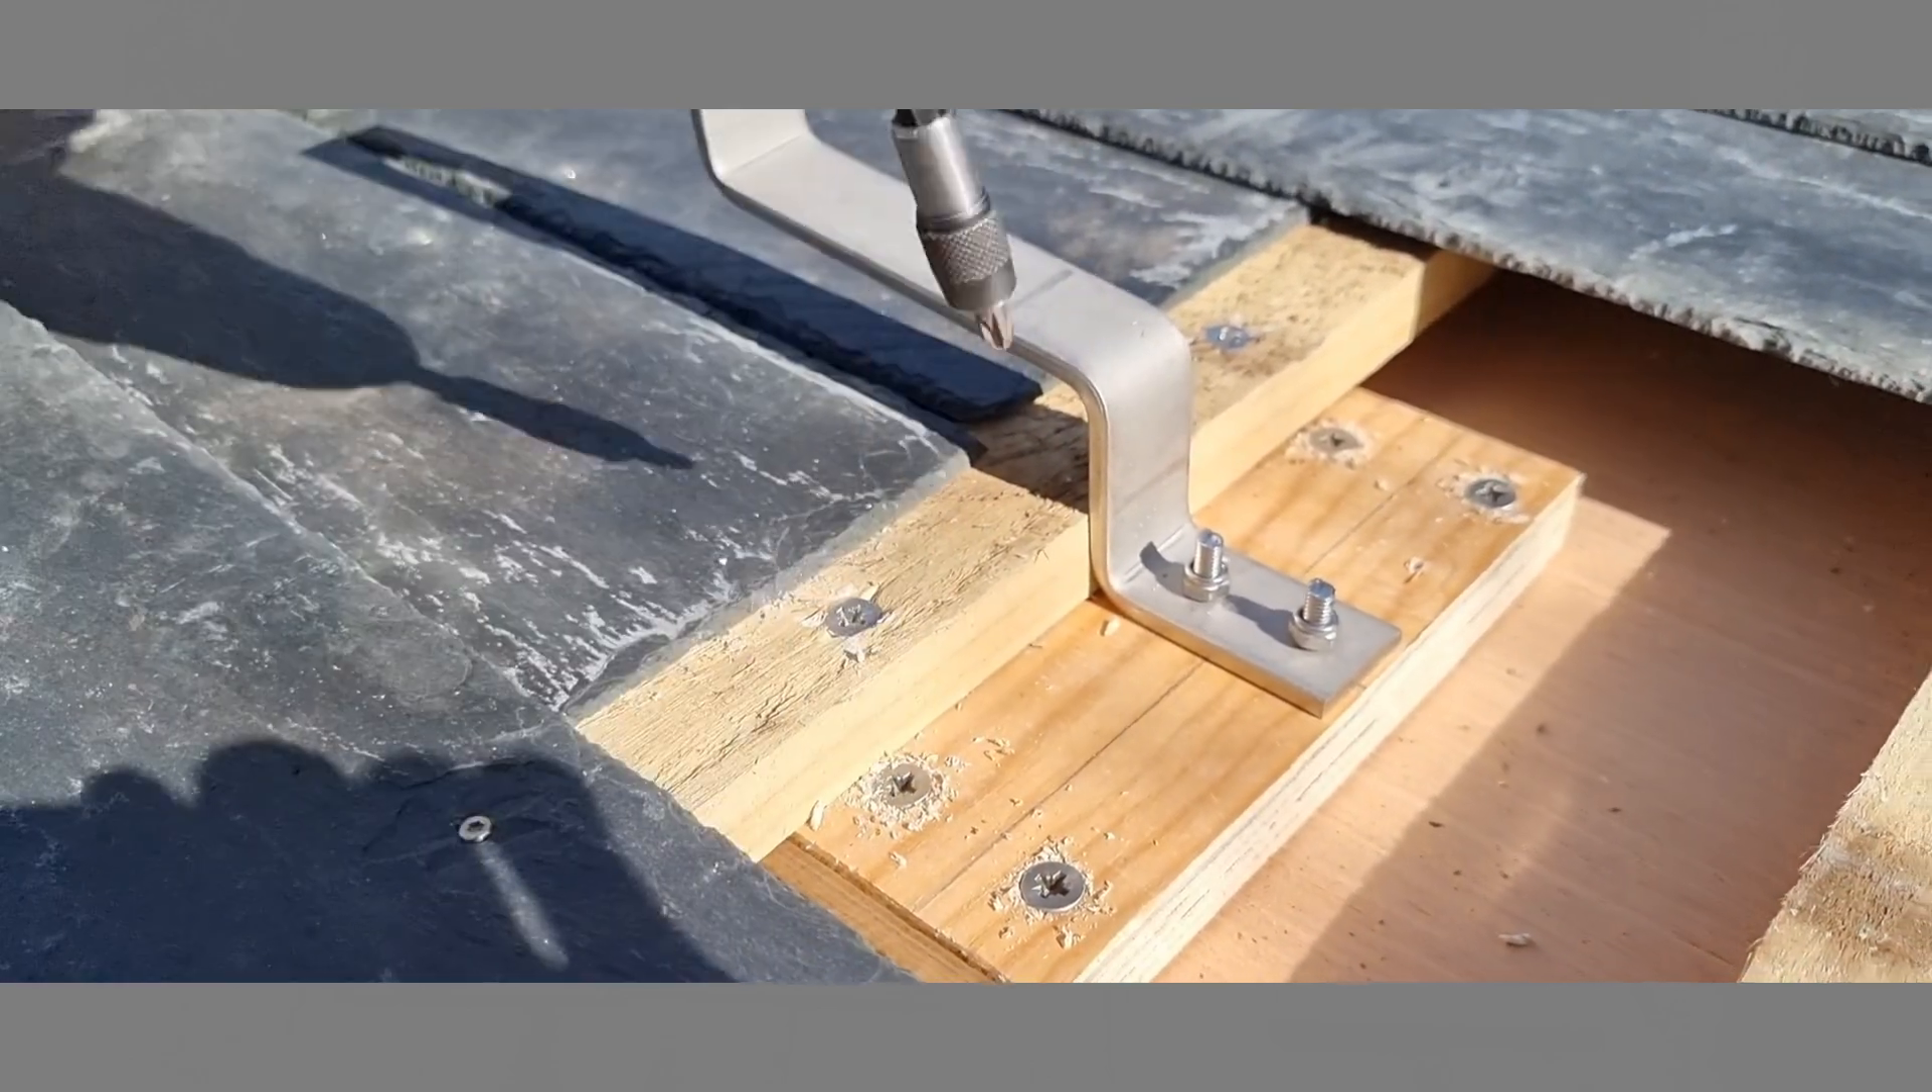The bracket assembly is now firmly attached to the SIP panel roof, and the process of replacing slates can begin.